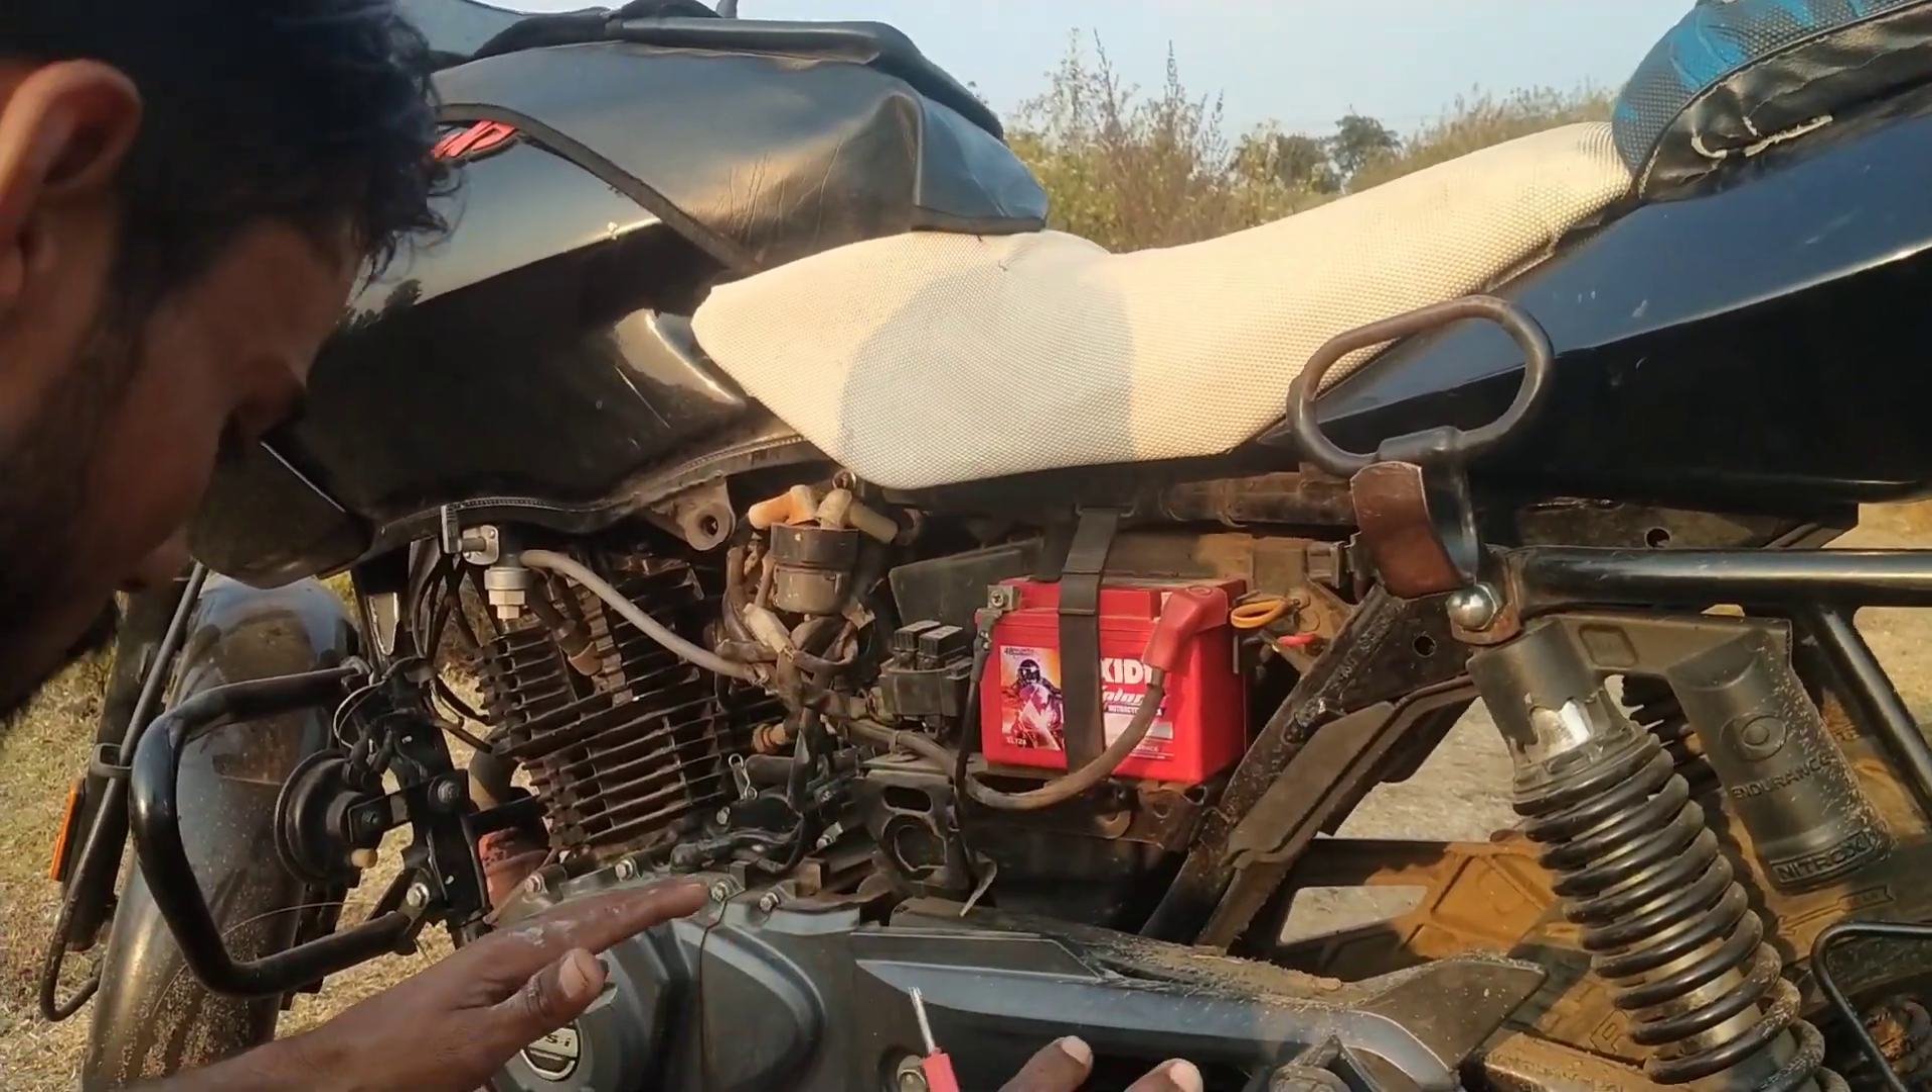मेरे गाड़ी में 4LB का battery लग चुका है।